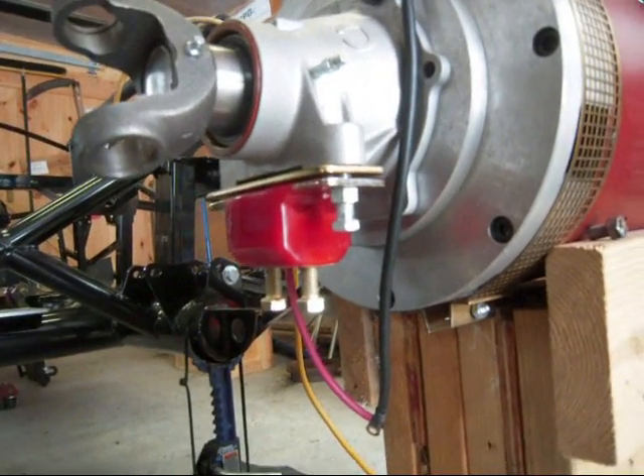And you can see there's a red bushing underneath here just kind of held in for the moment.